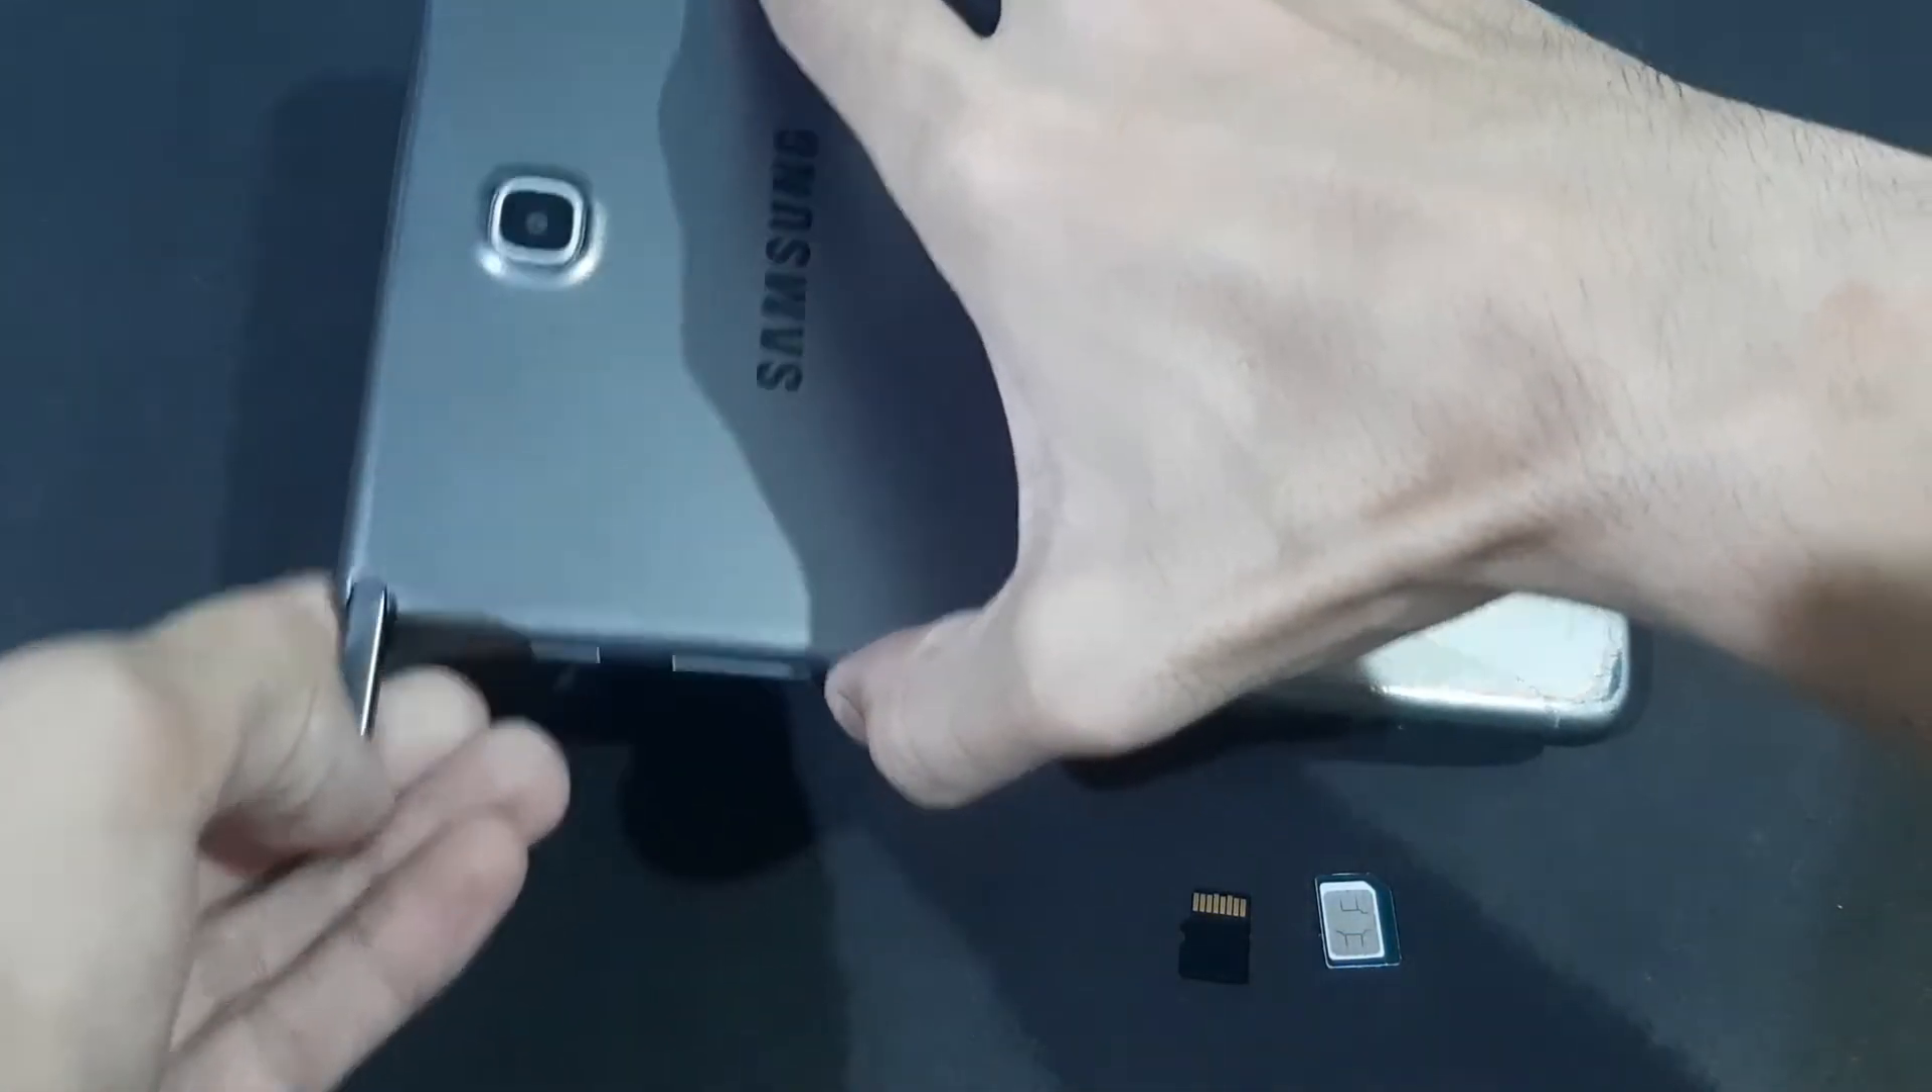I removed the SIM card and the memory card.